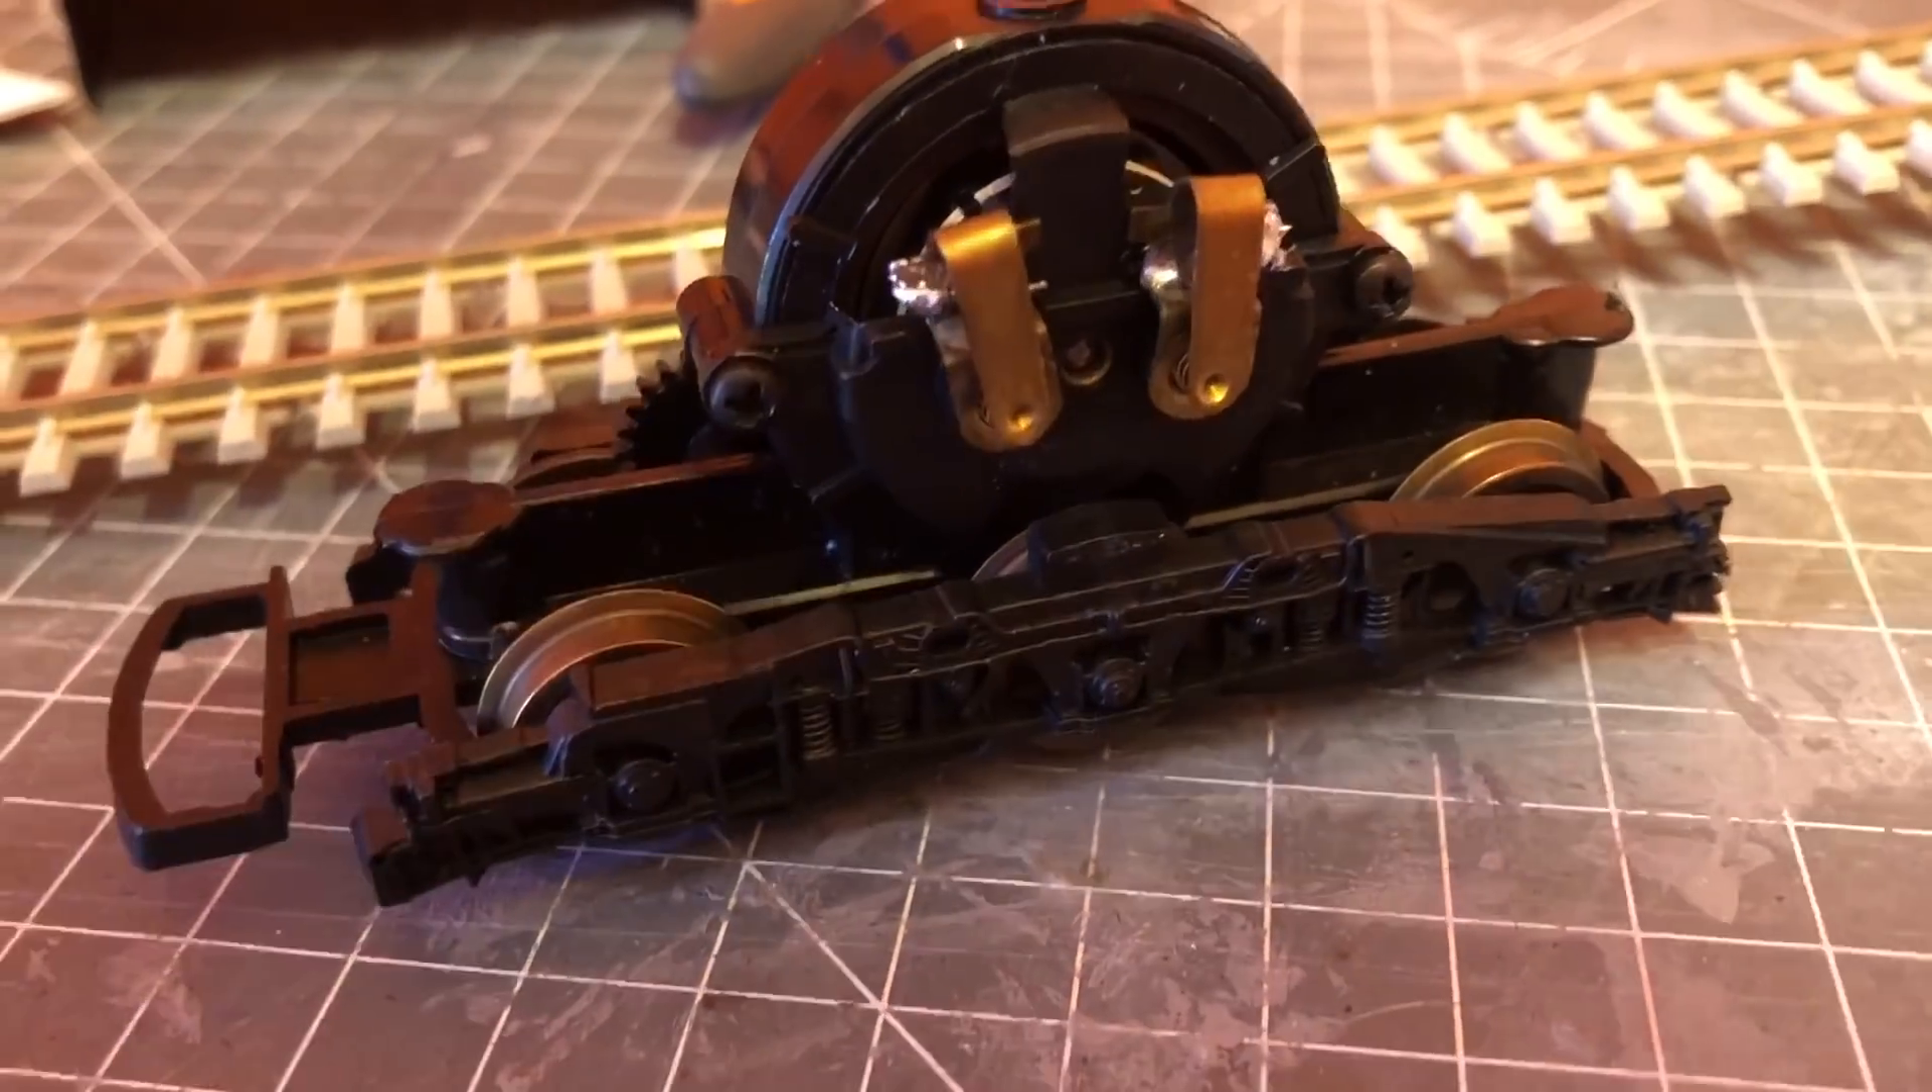The motor bogey is completely free now of all the wires.